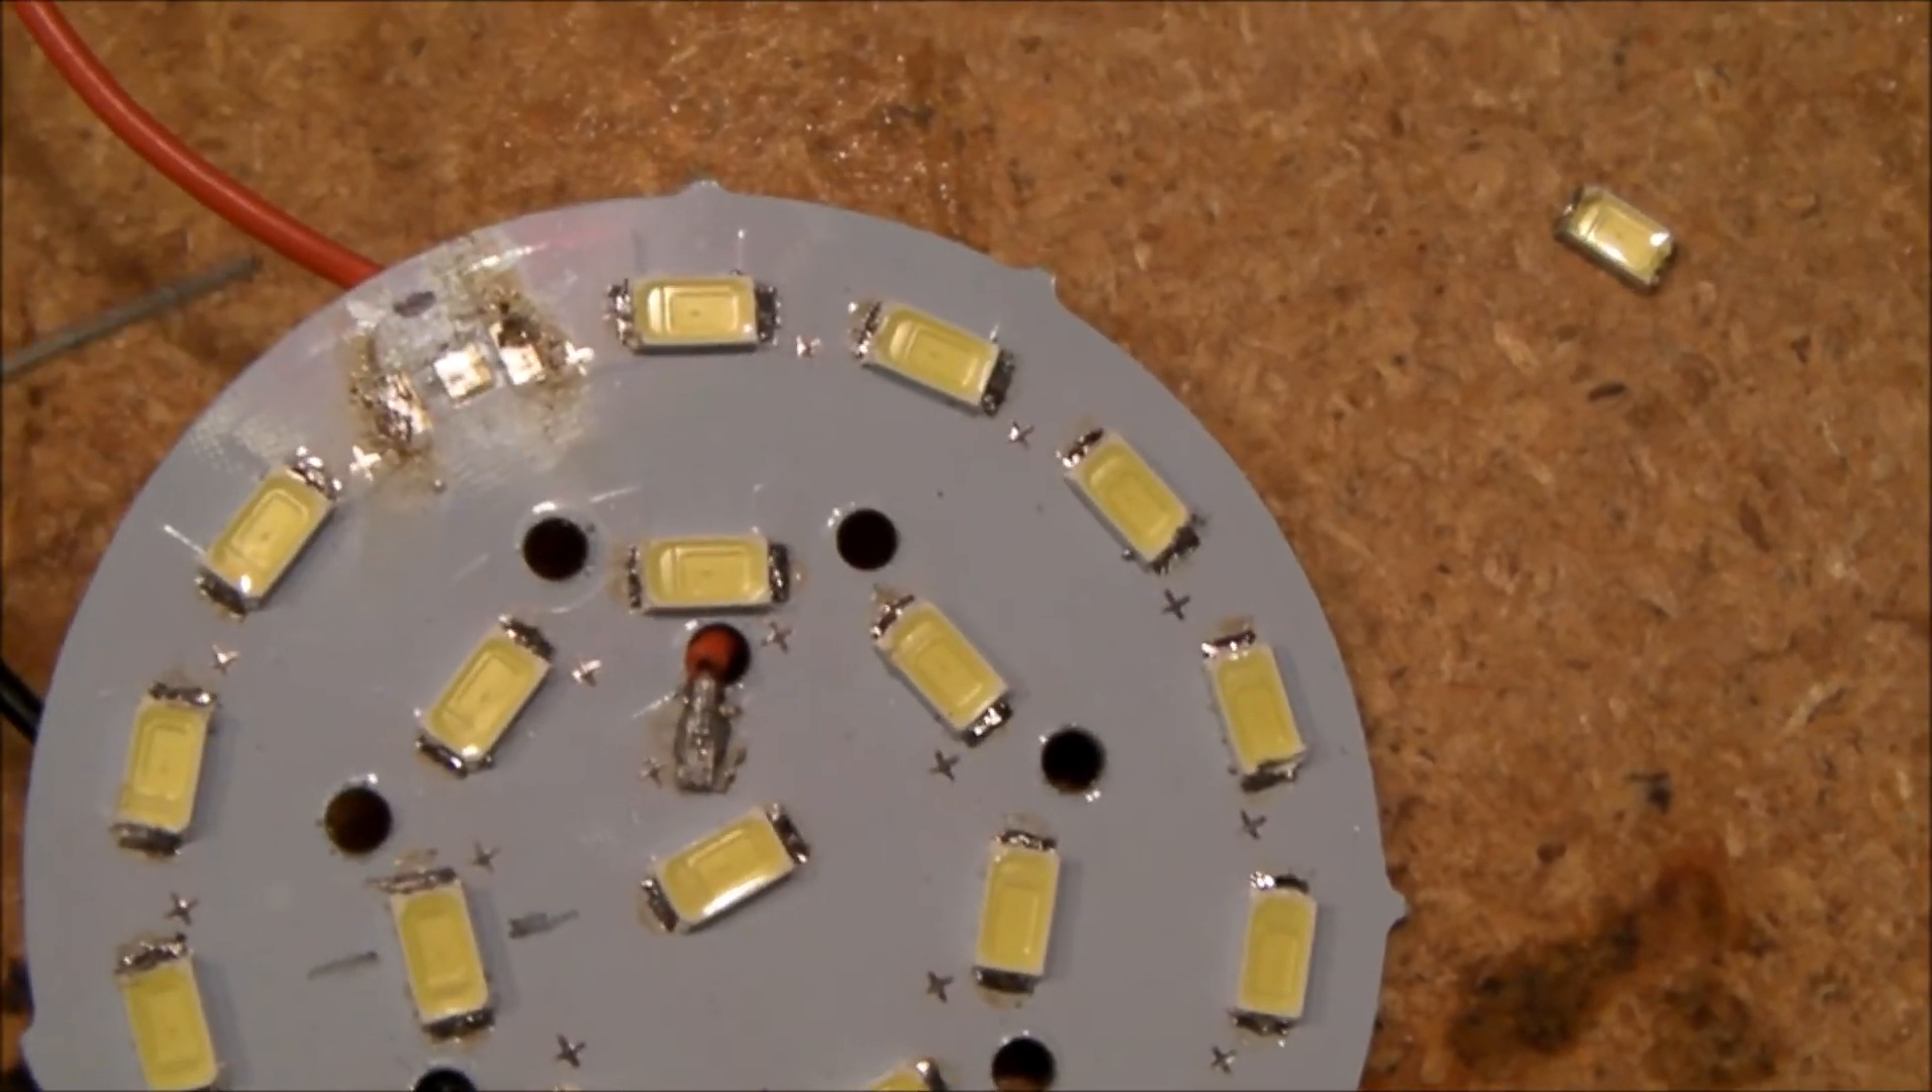So, I've removed the chip that was right here.